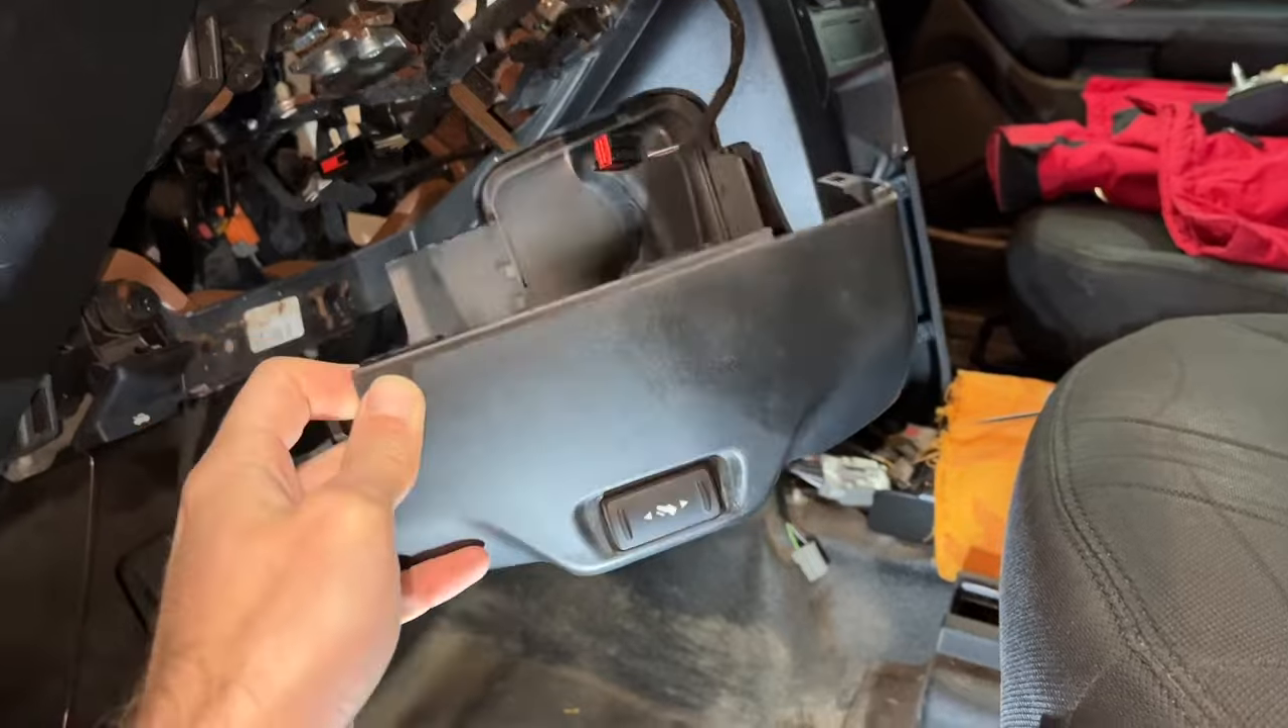I got this off. This is the lower shroud off the steering column.